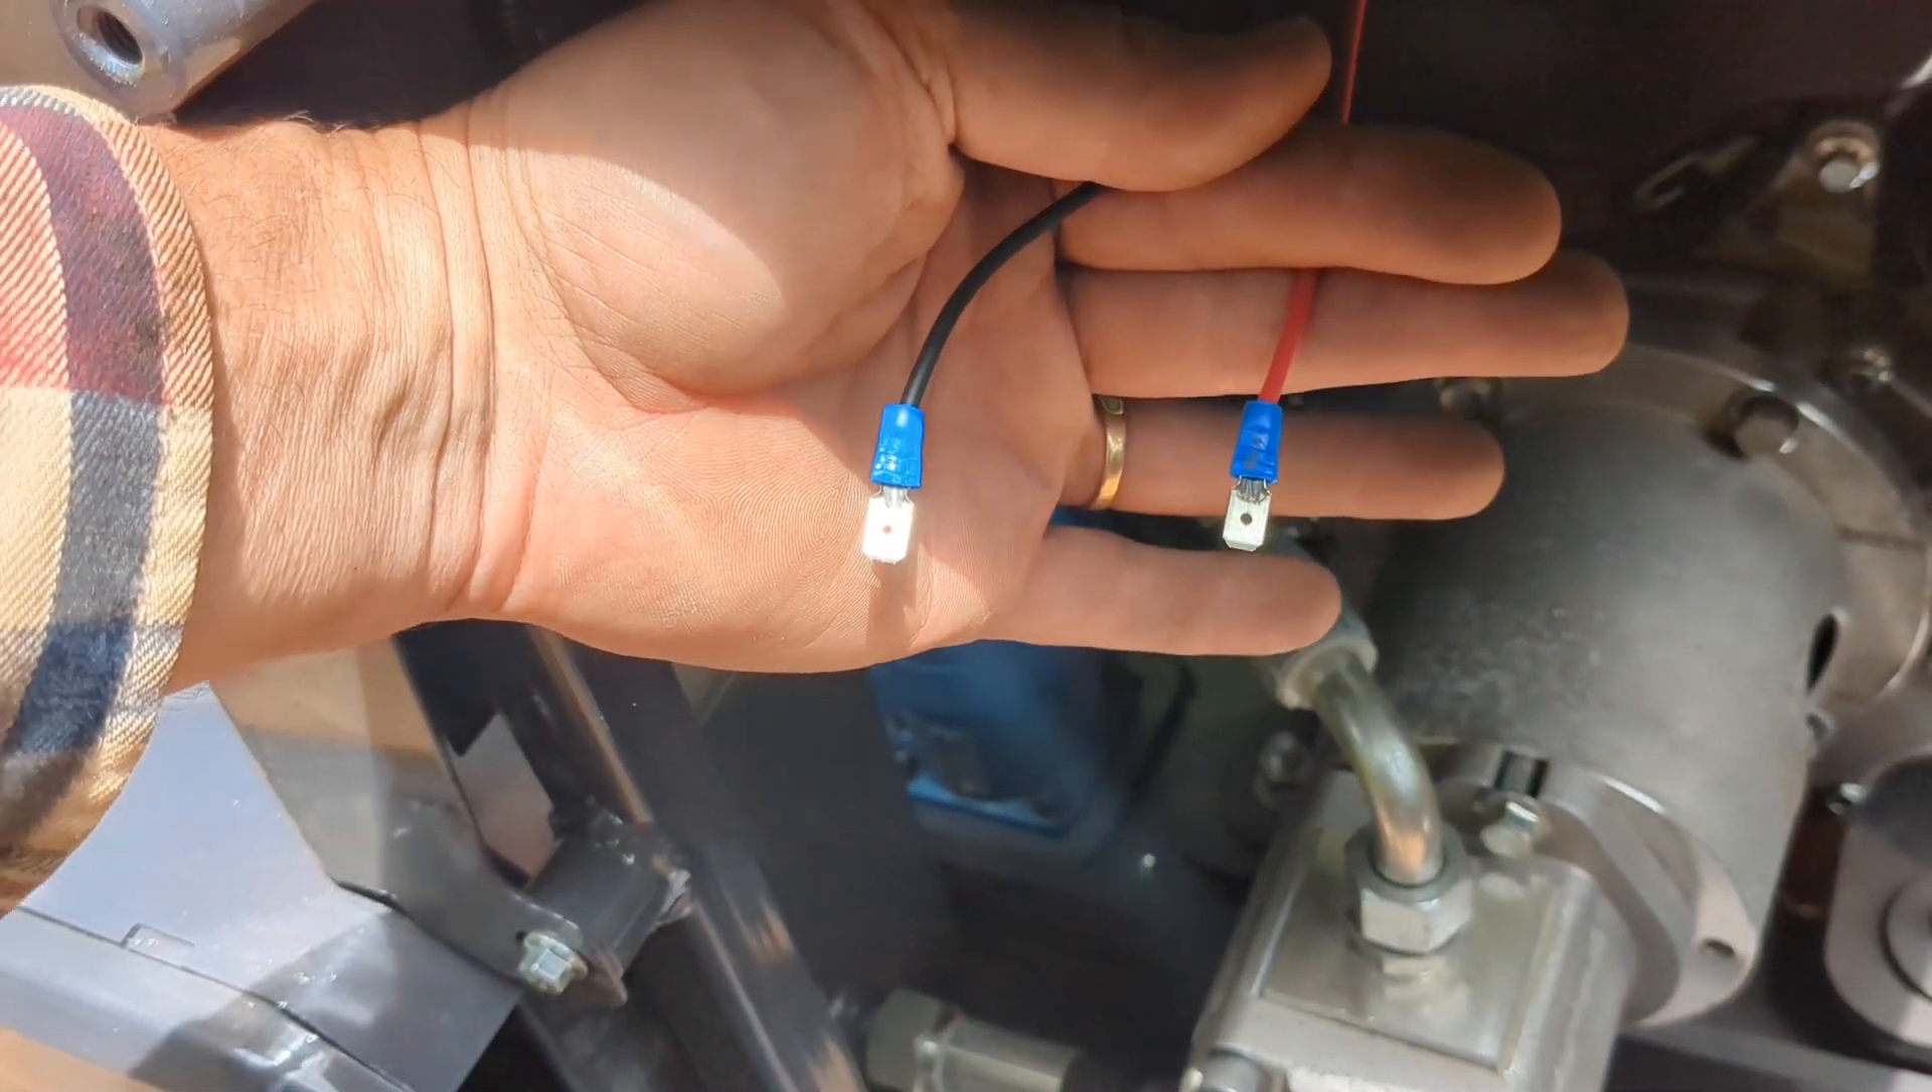This is the battery disconnect right here. And we put blade connectors on both wires on this end.